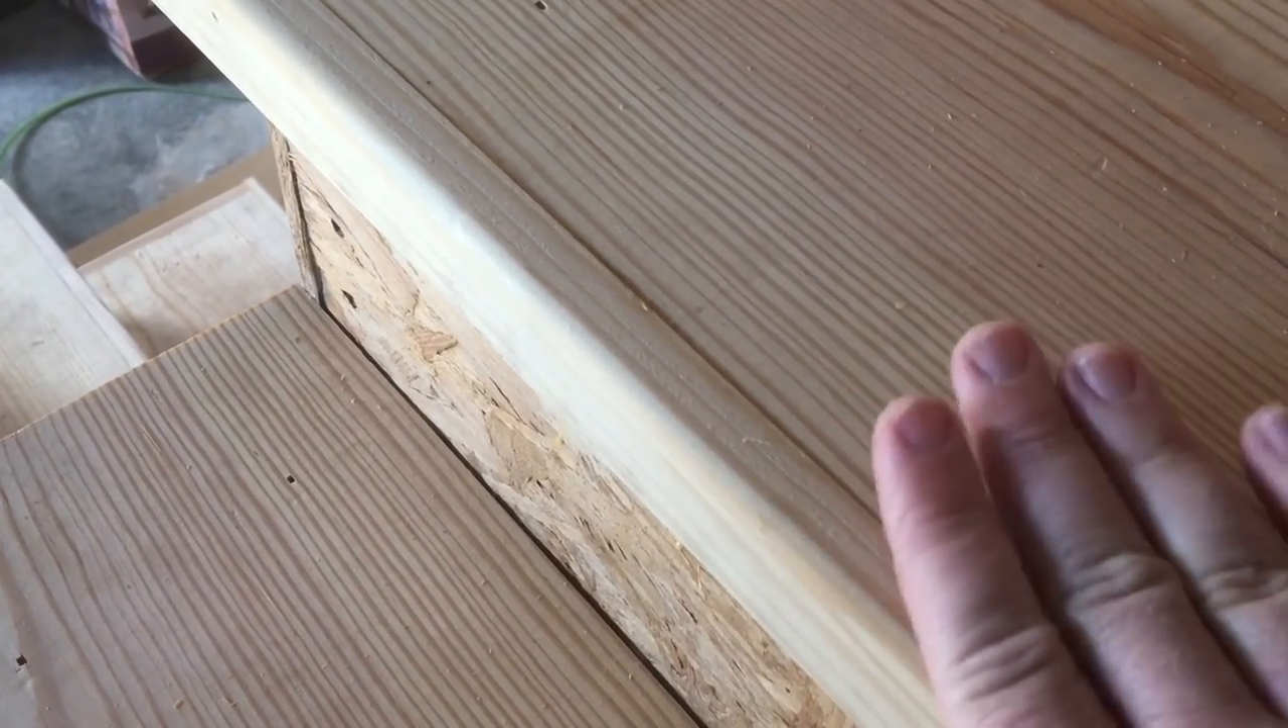Here's the bullnose that we did on the edge of the treads. This was an additional piece that we glued and nailed on and then I did a round over on it for looks and to save your feet.